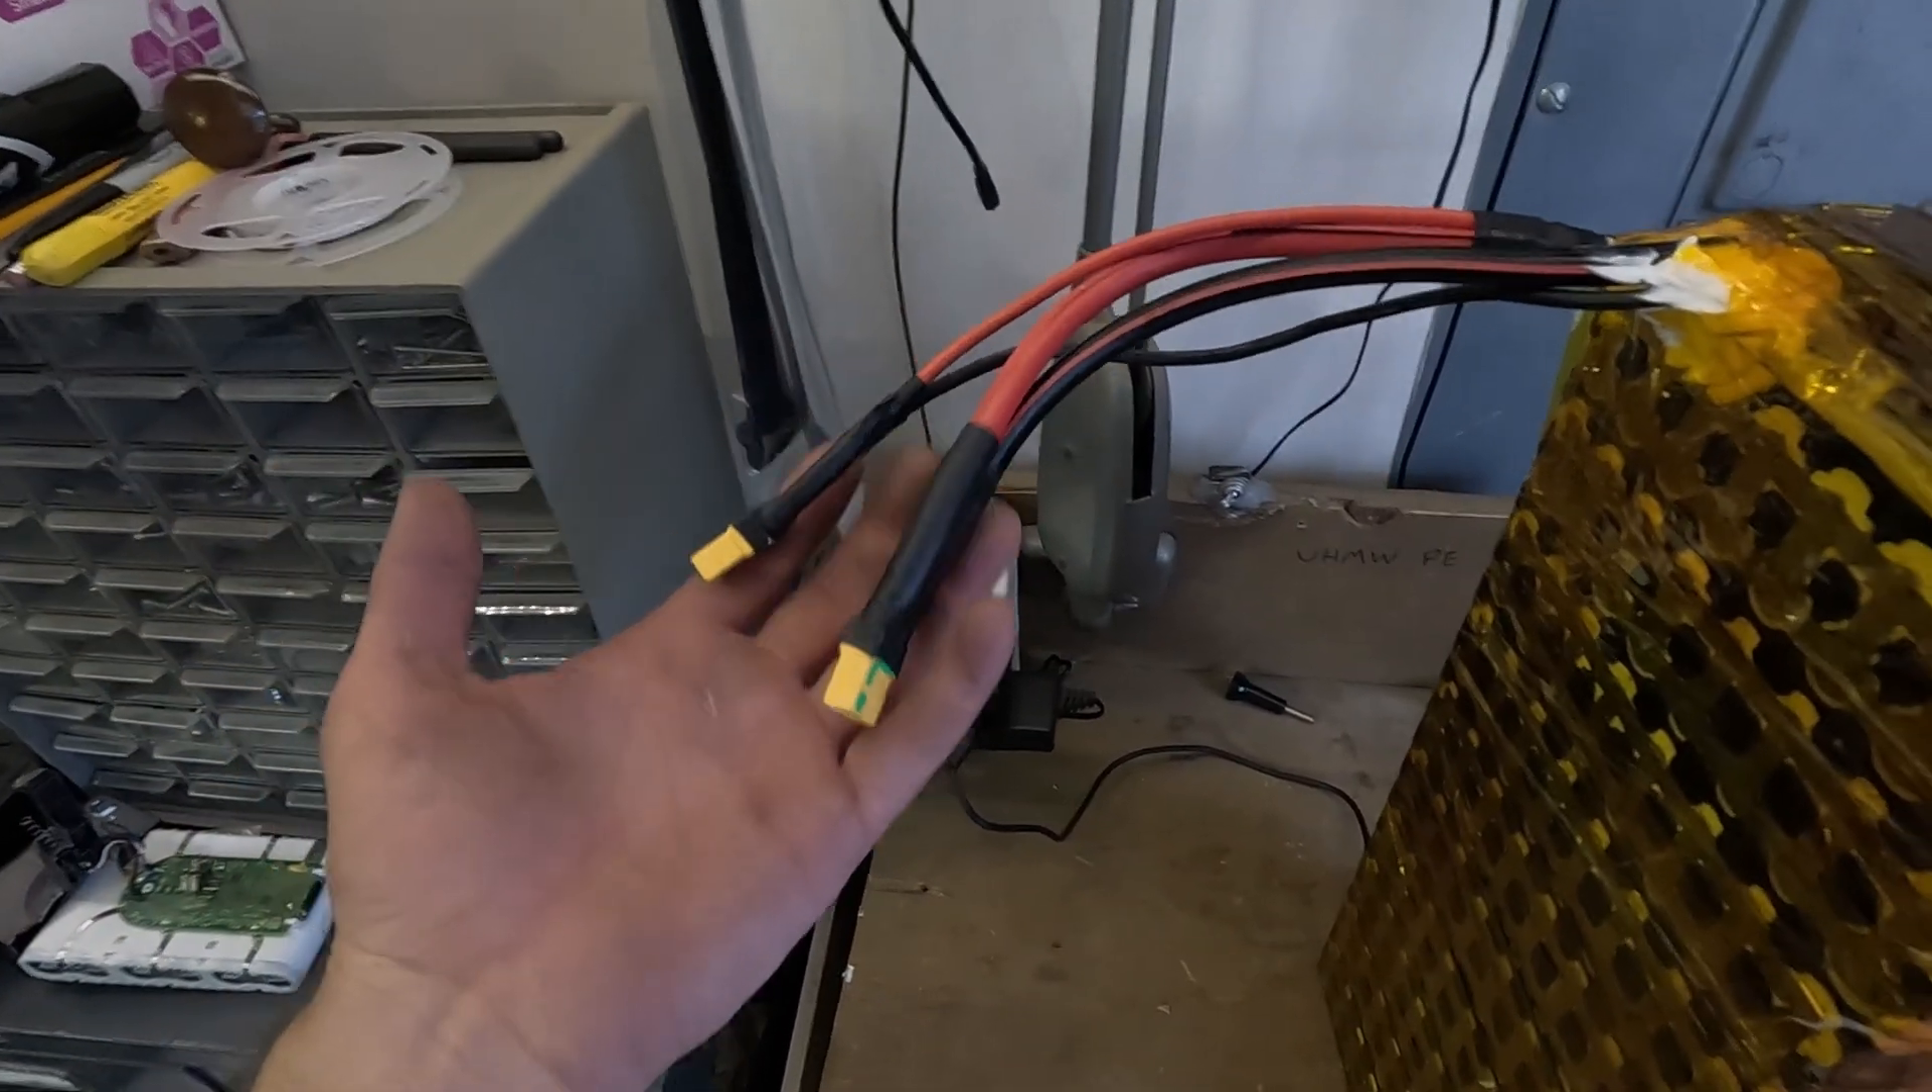We have put on the positive and negative terminals for both charge and discharge.